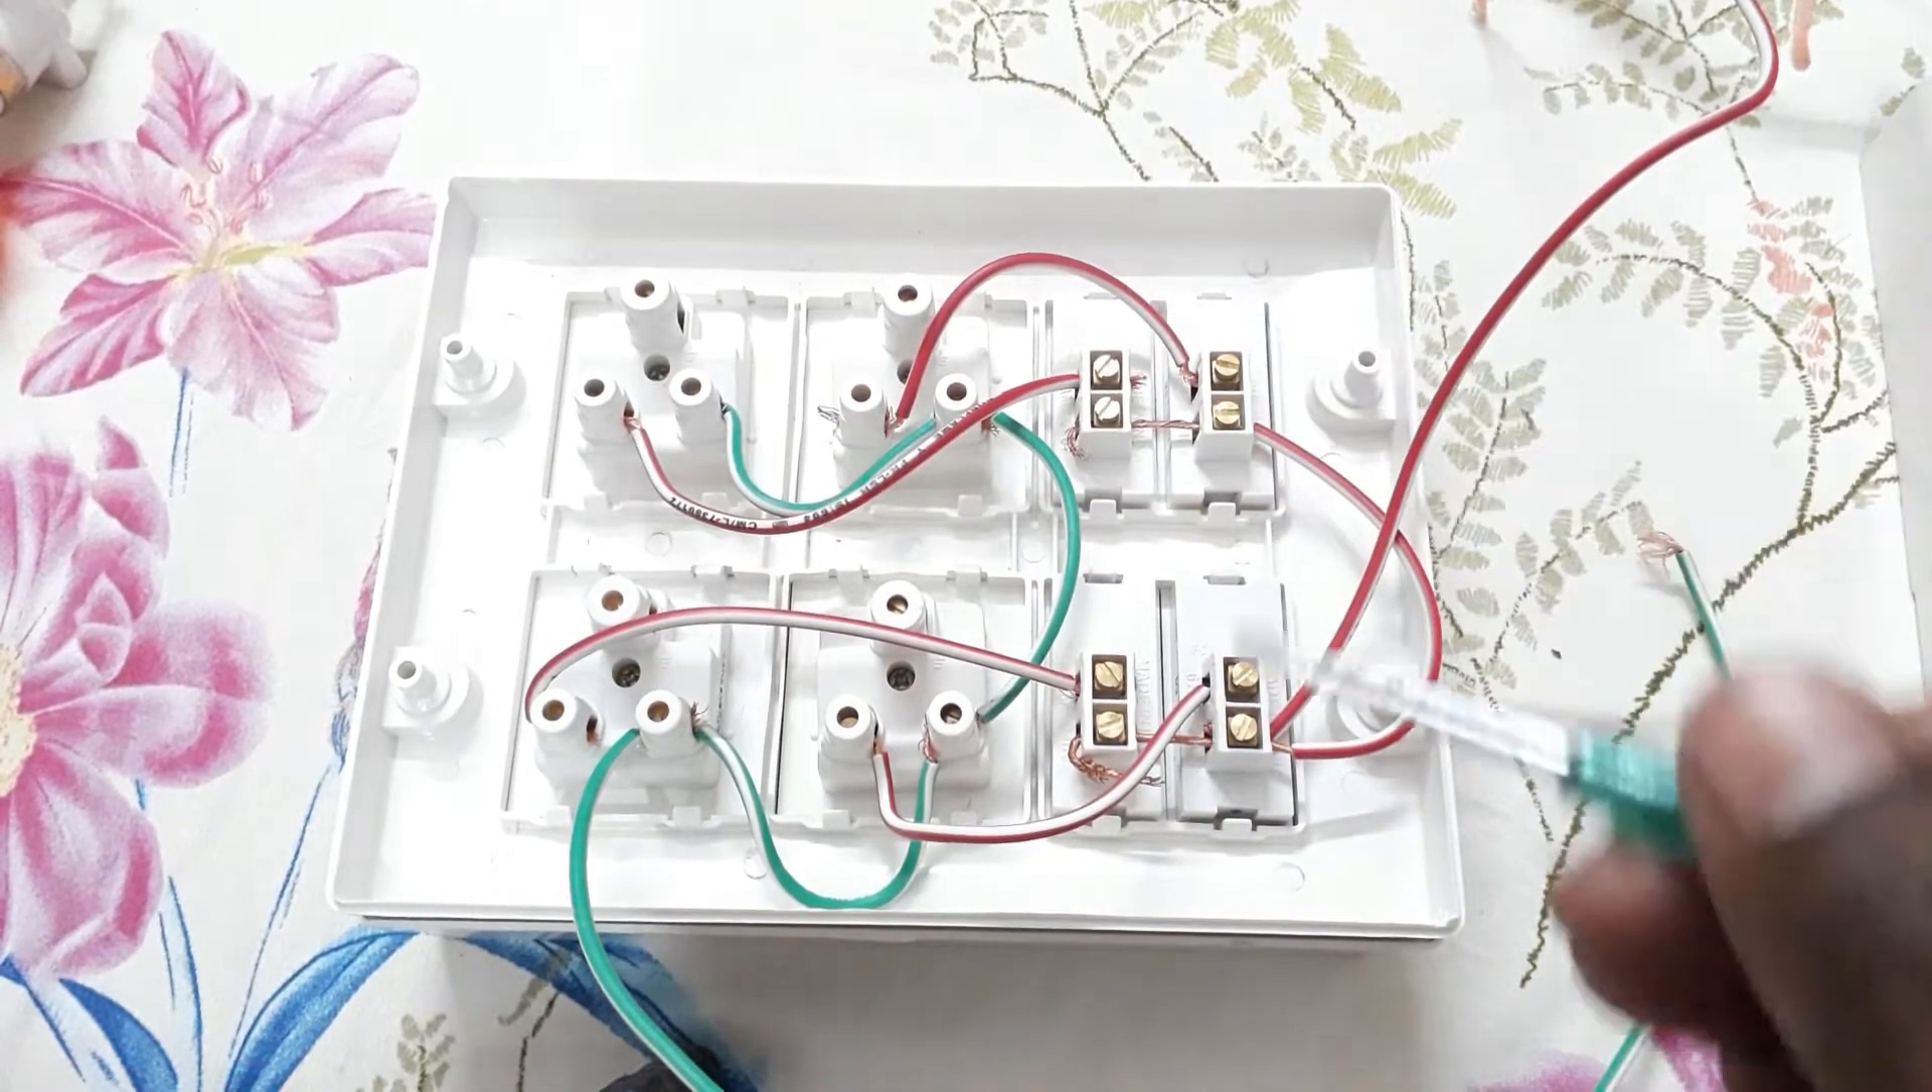چاروں پوائنٹ پر ہم نے وائر کا کنیکشن ہم نے کر دیا۔